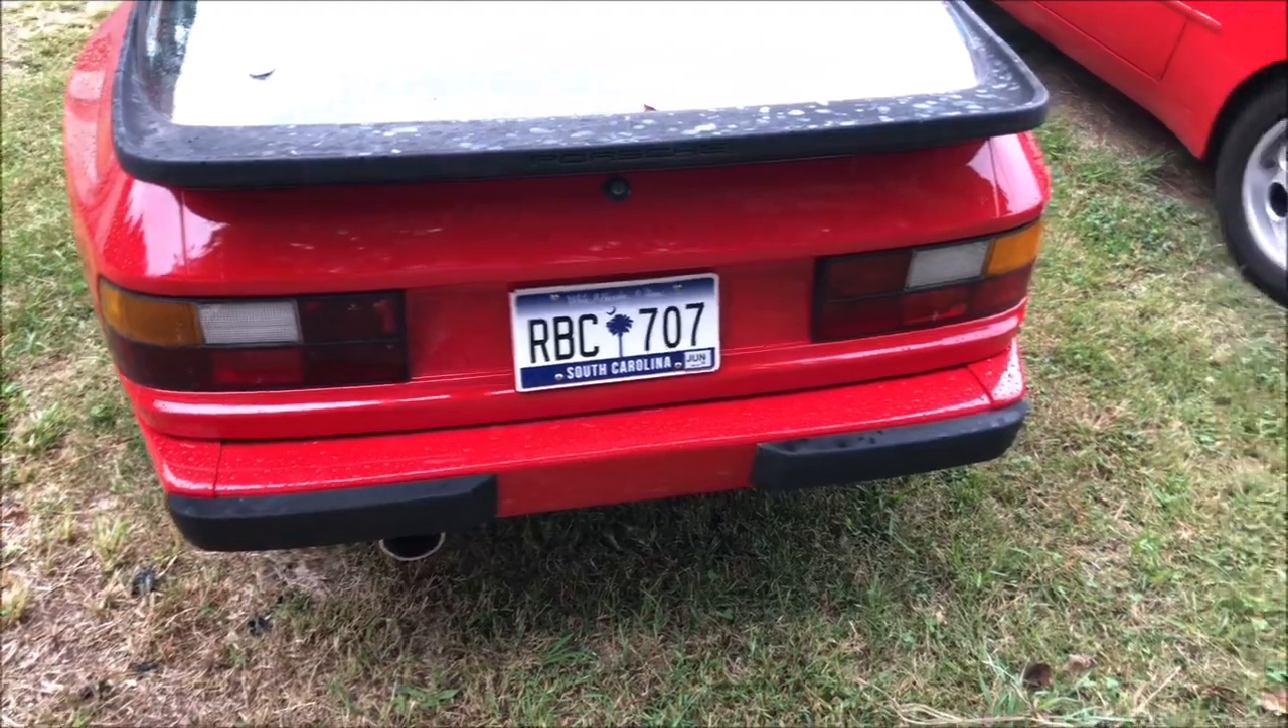Back here we've got taillights in and the rear bumper on.